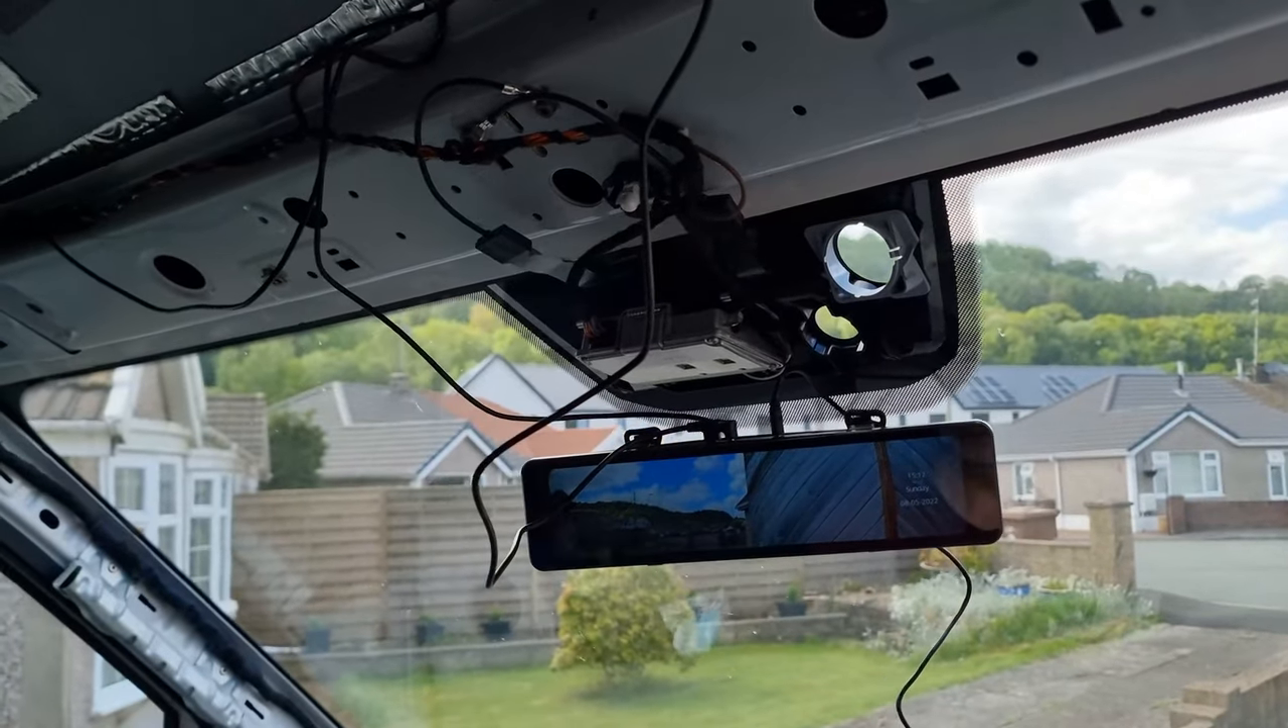So we just need to tidy up all the wires now.